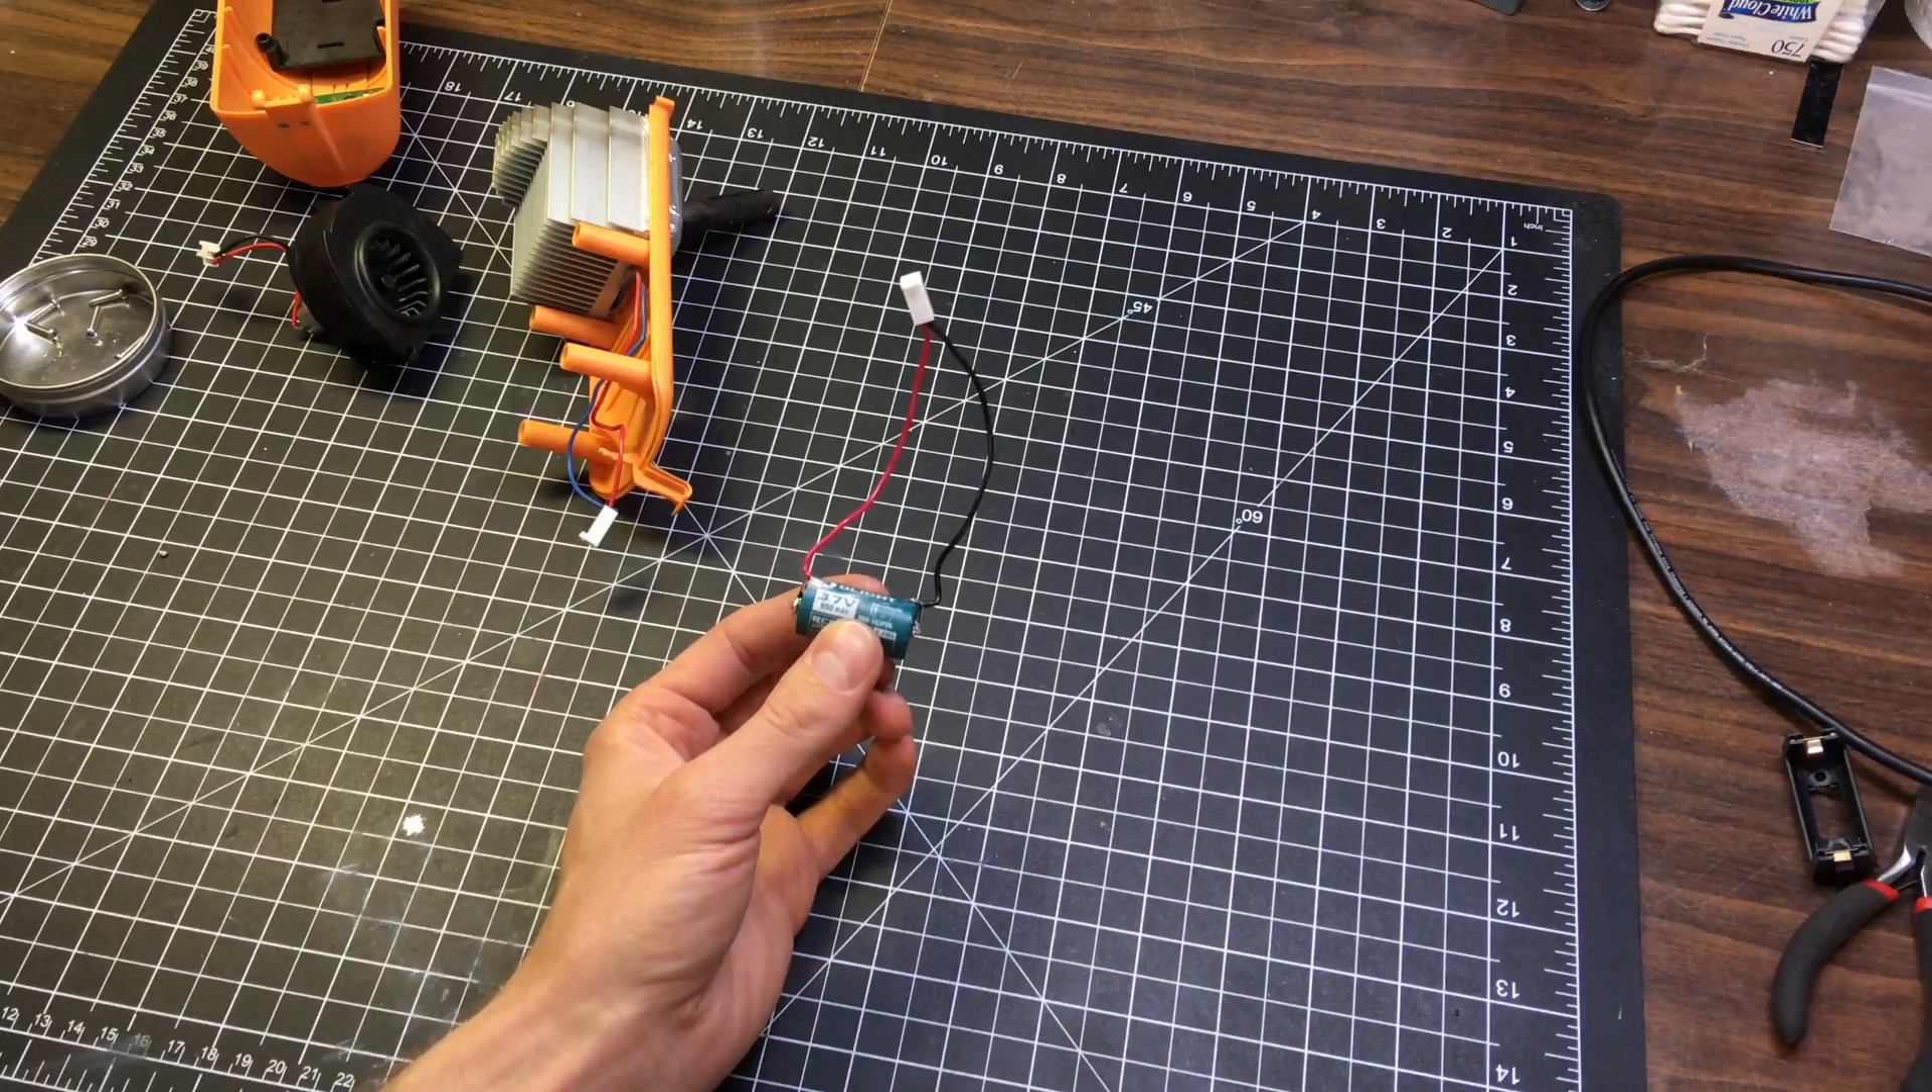Well, after a soldering debacle with my terrible soldering skills, or, well, lack thereof, I've got the pigtail attached to the battery.